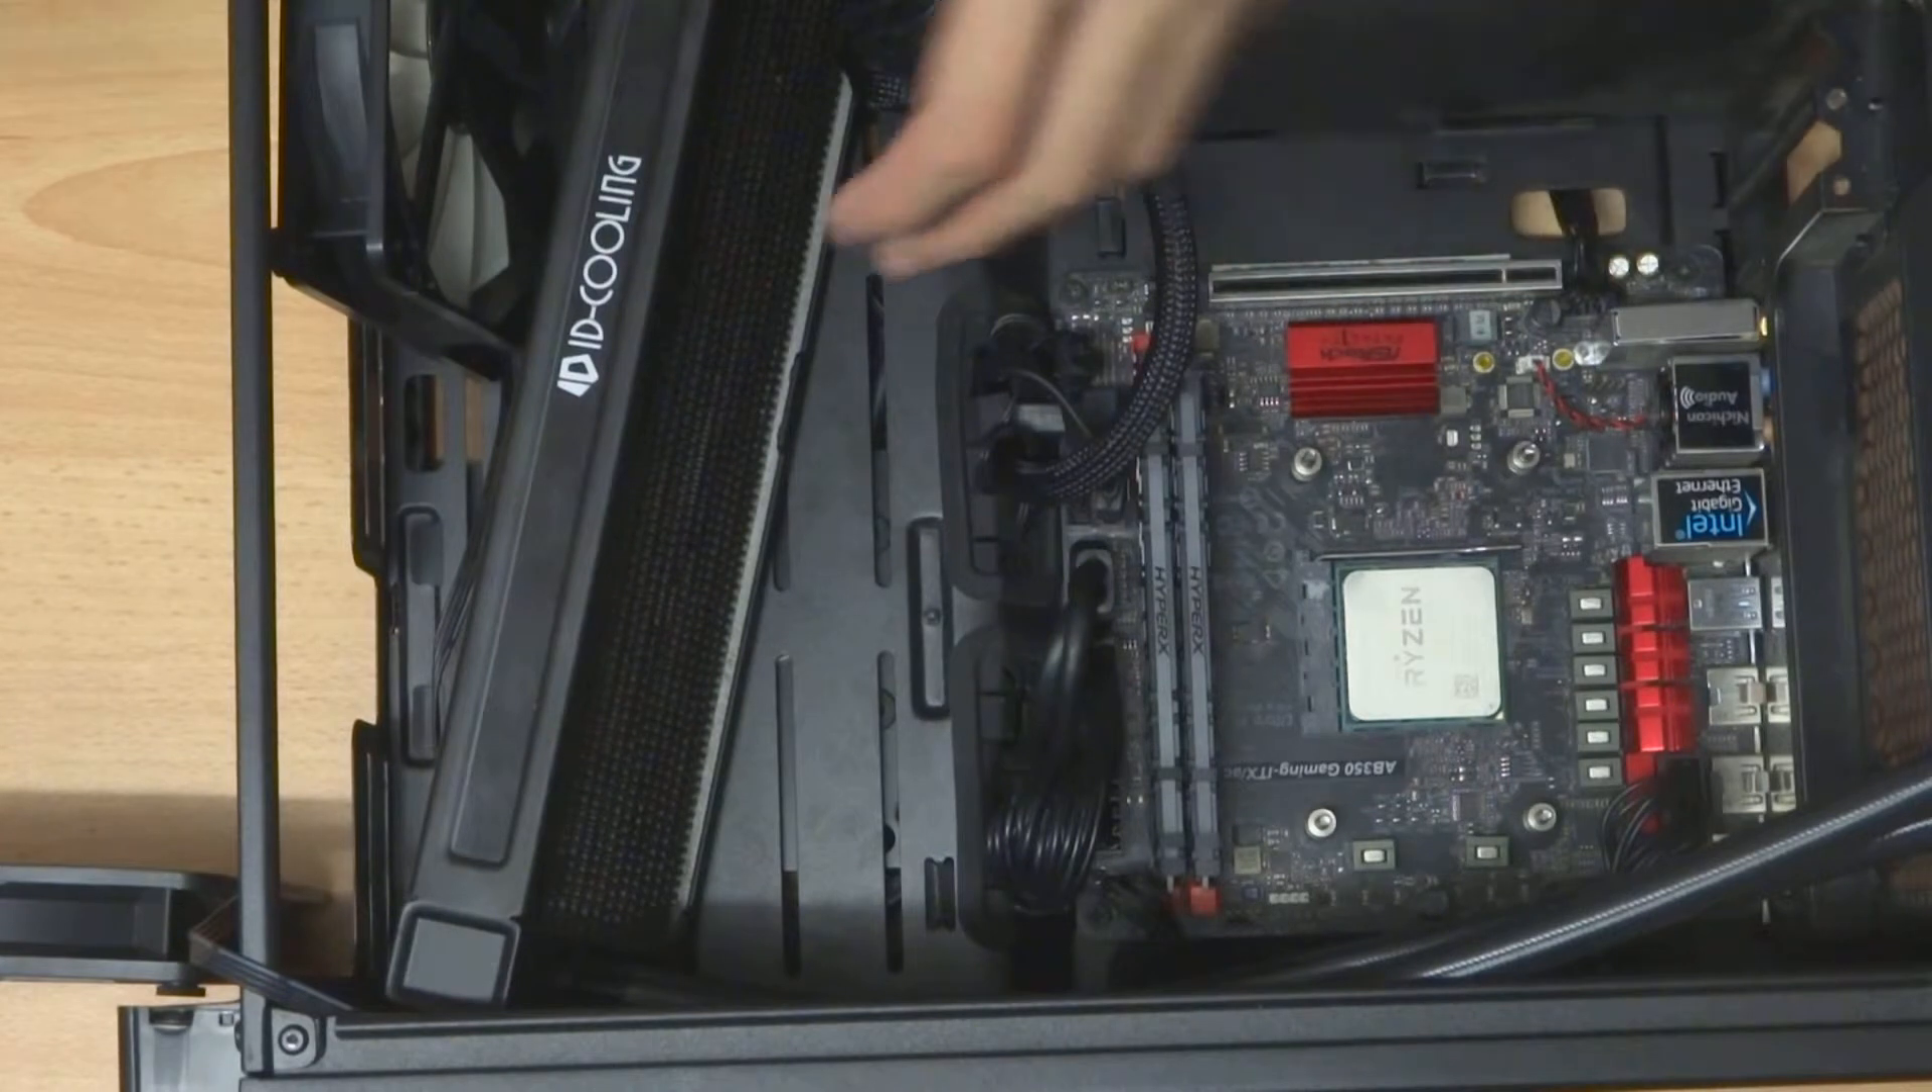Okay so I finally put my radiator in.